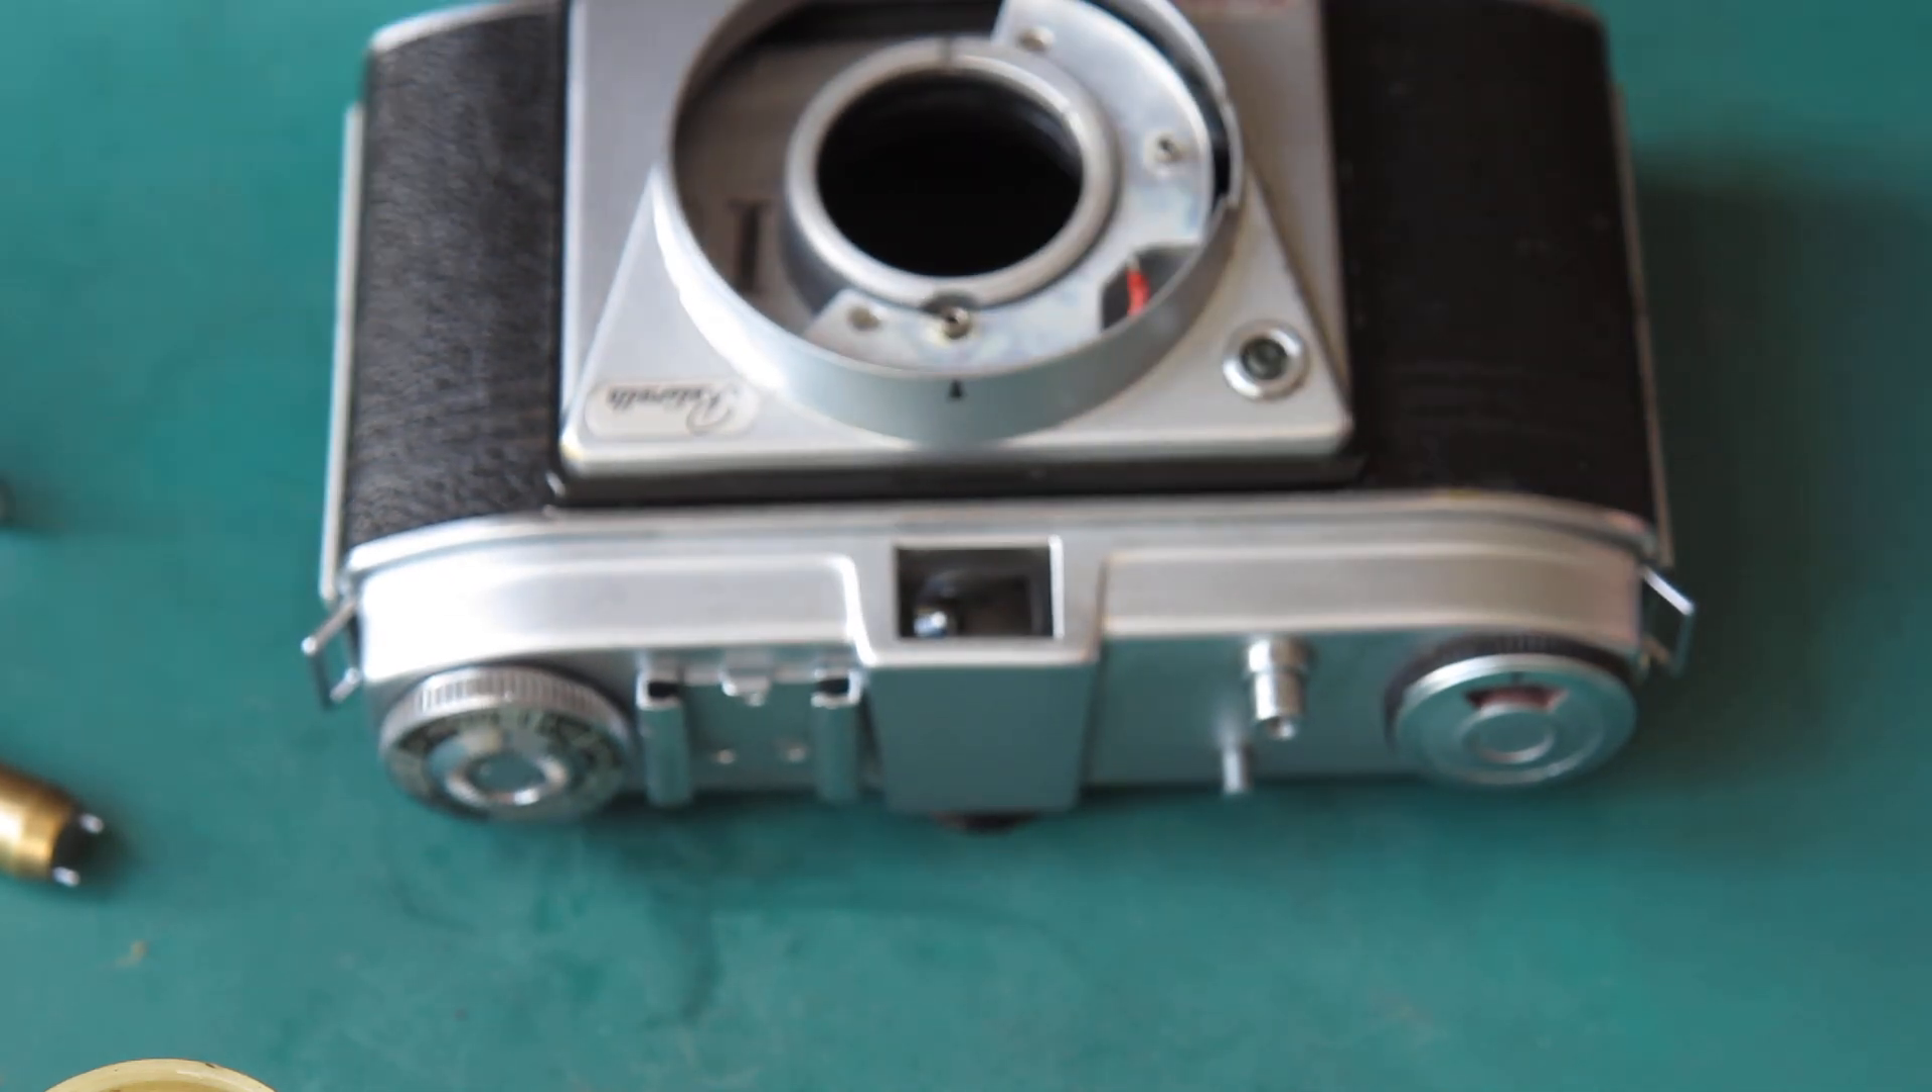There's the camera body that's back together.